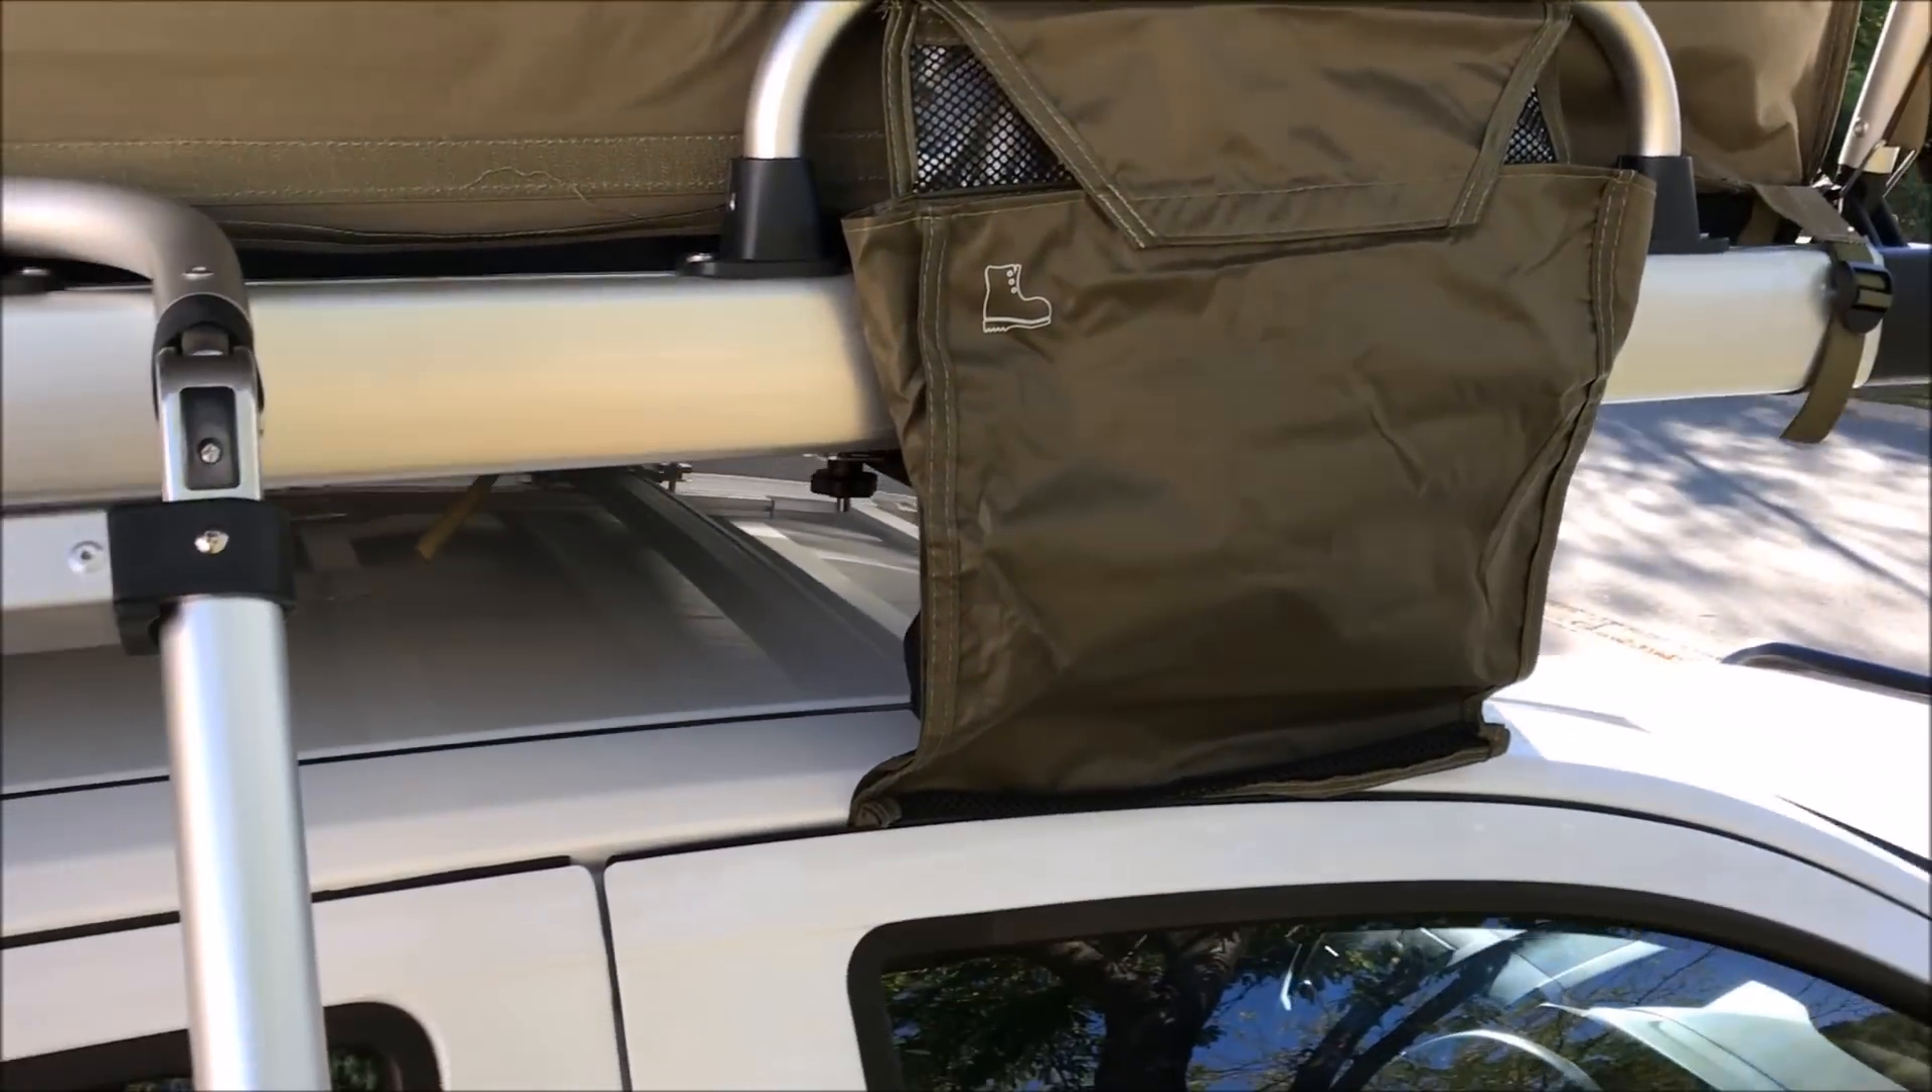My shoe bags are already on, they'll just stay on.